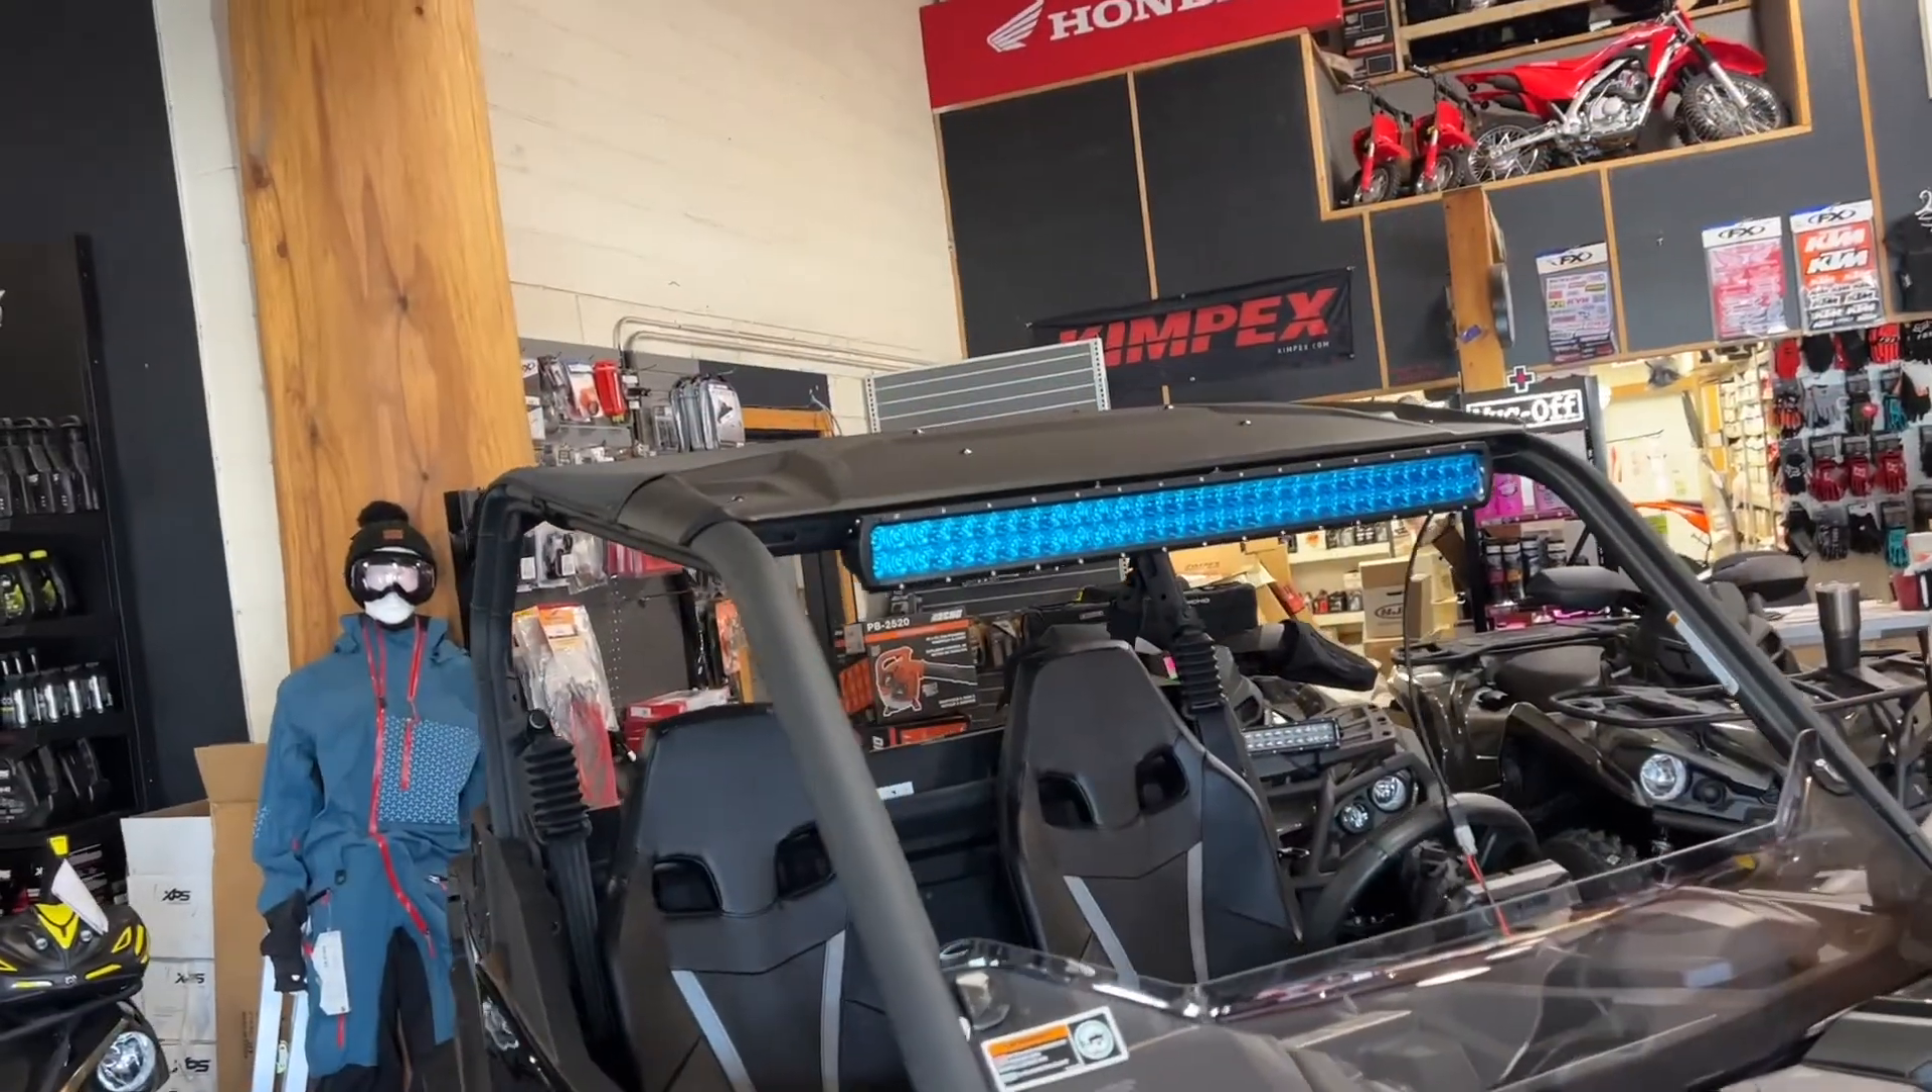Just like that our light bar is mounted nice and sturdy.